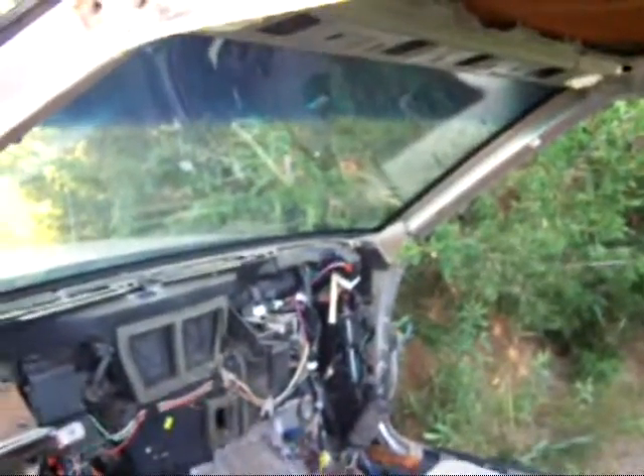Well after about 15 minutes of laying down in awkward positions and unbolting stuff I've got the dash out.